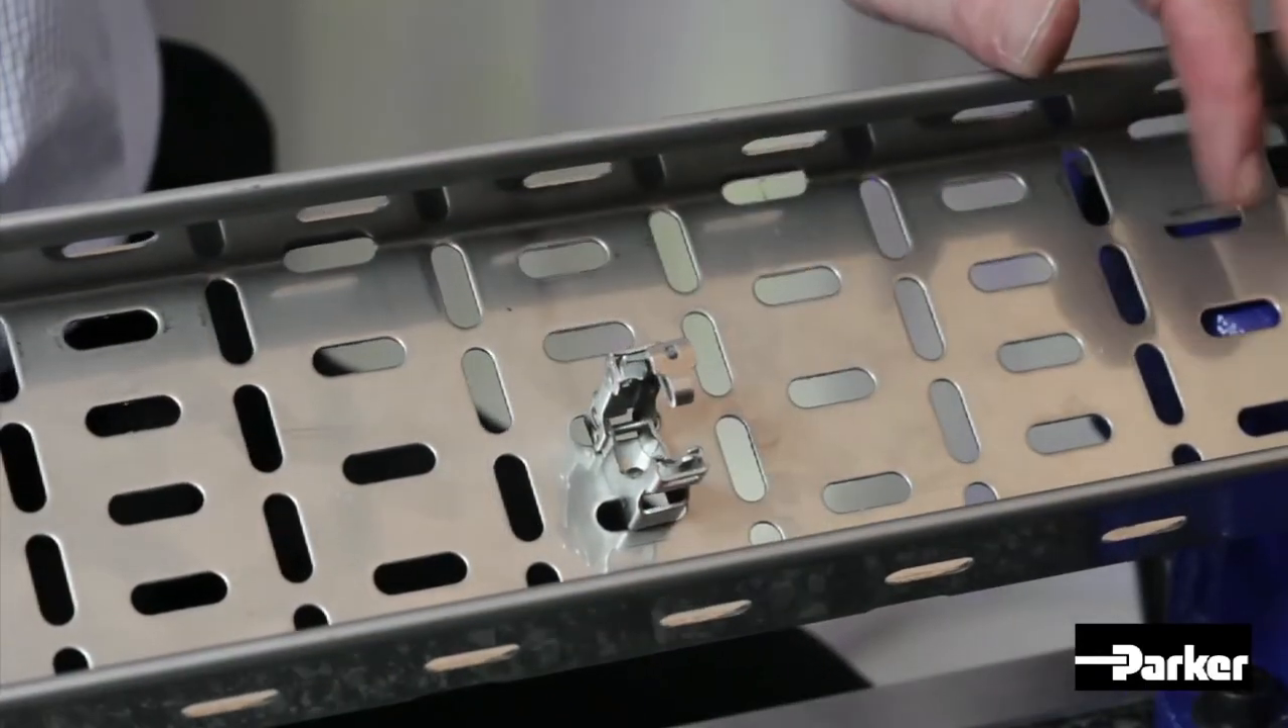The clamp is now located on the tray.